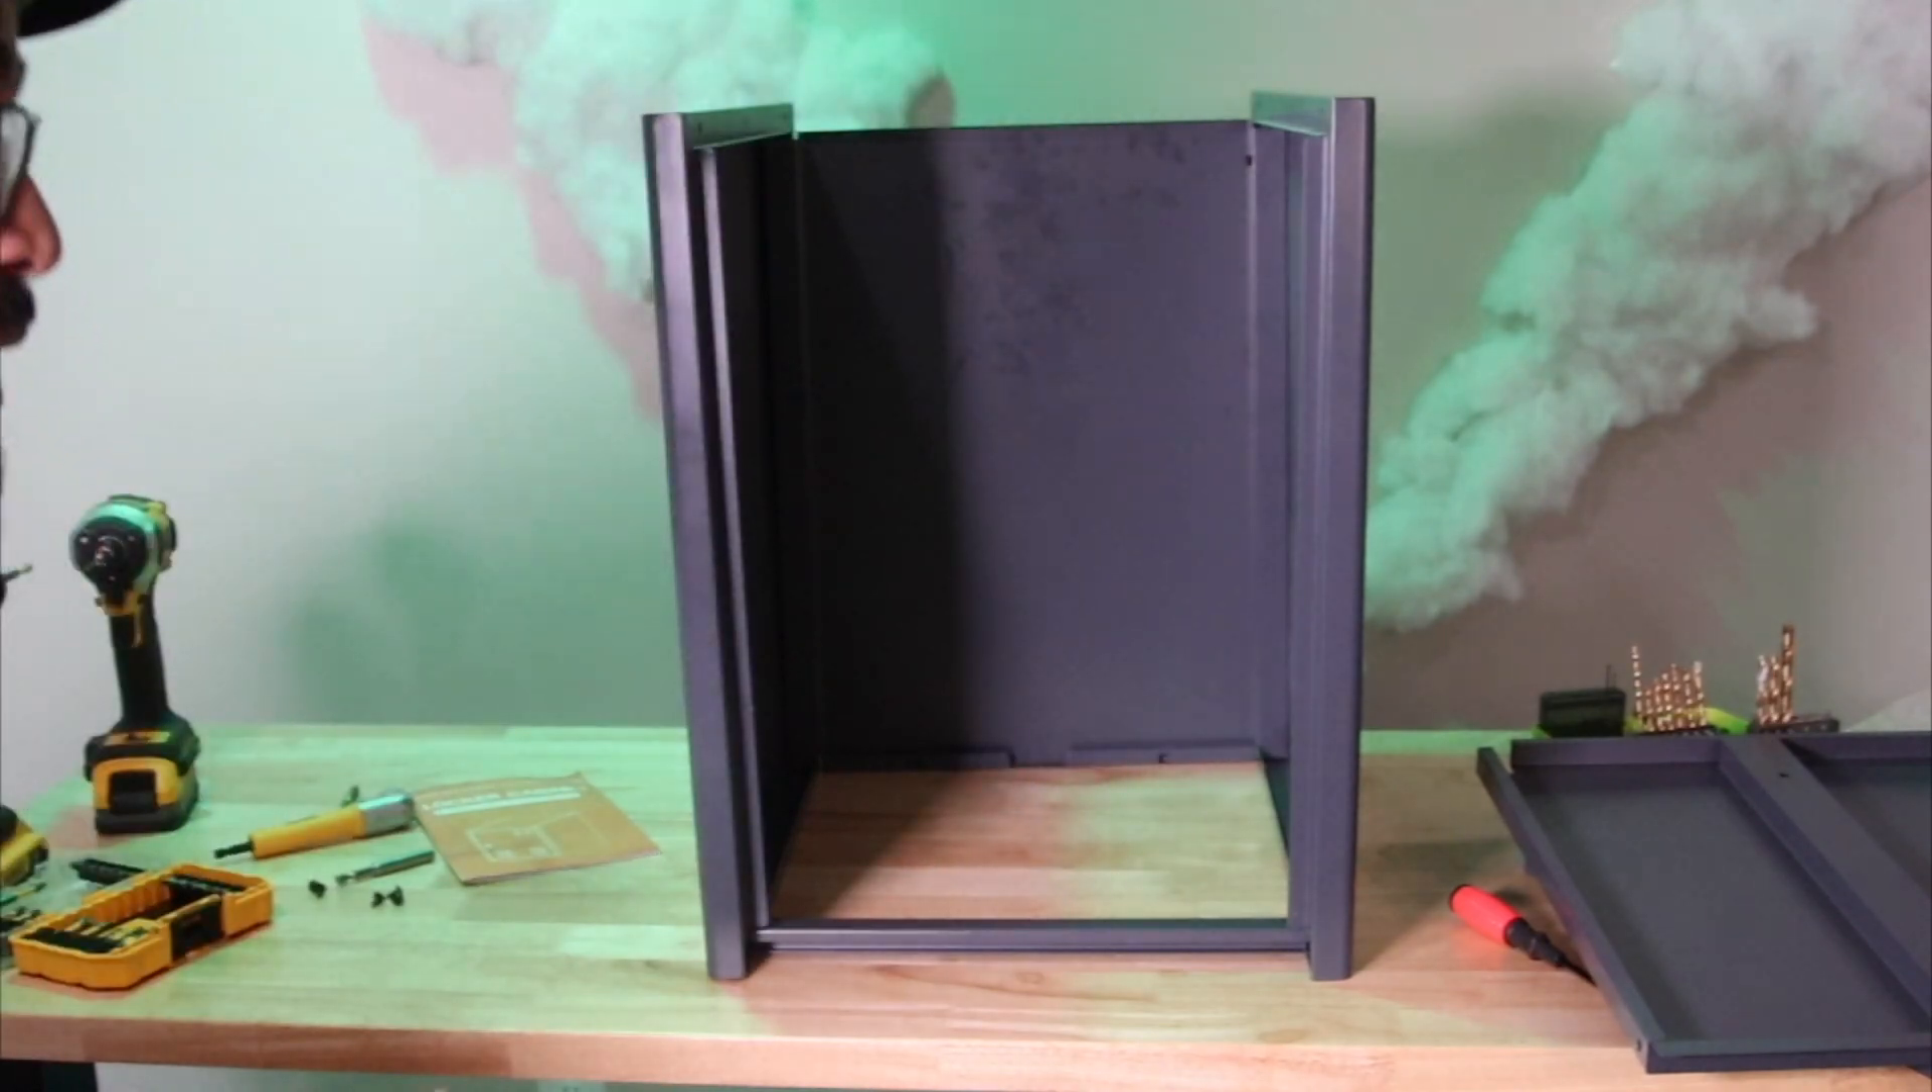We still have the locker door to put in.